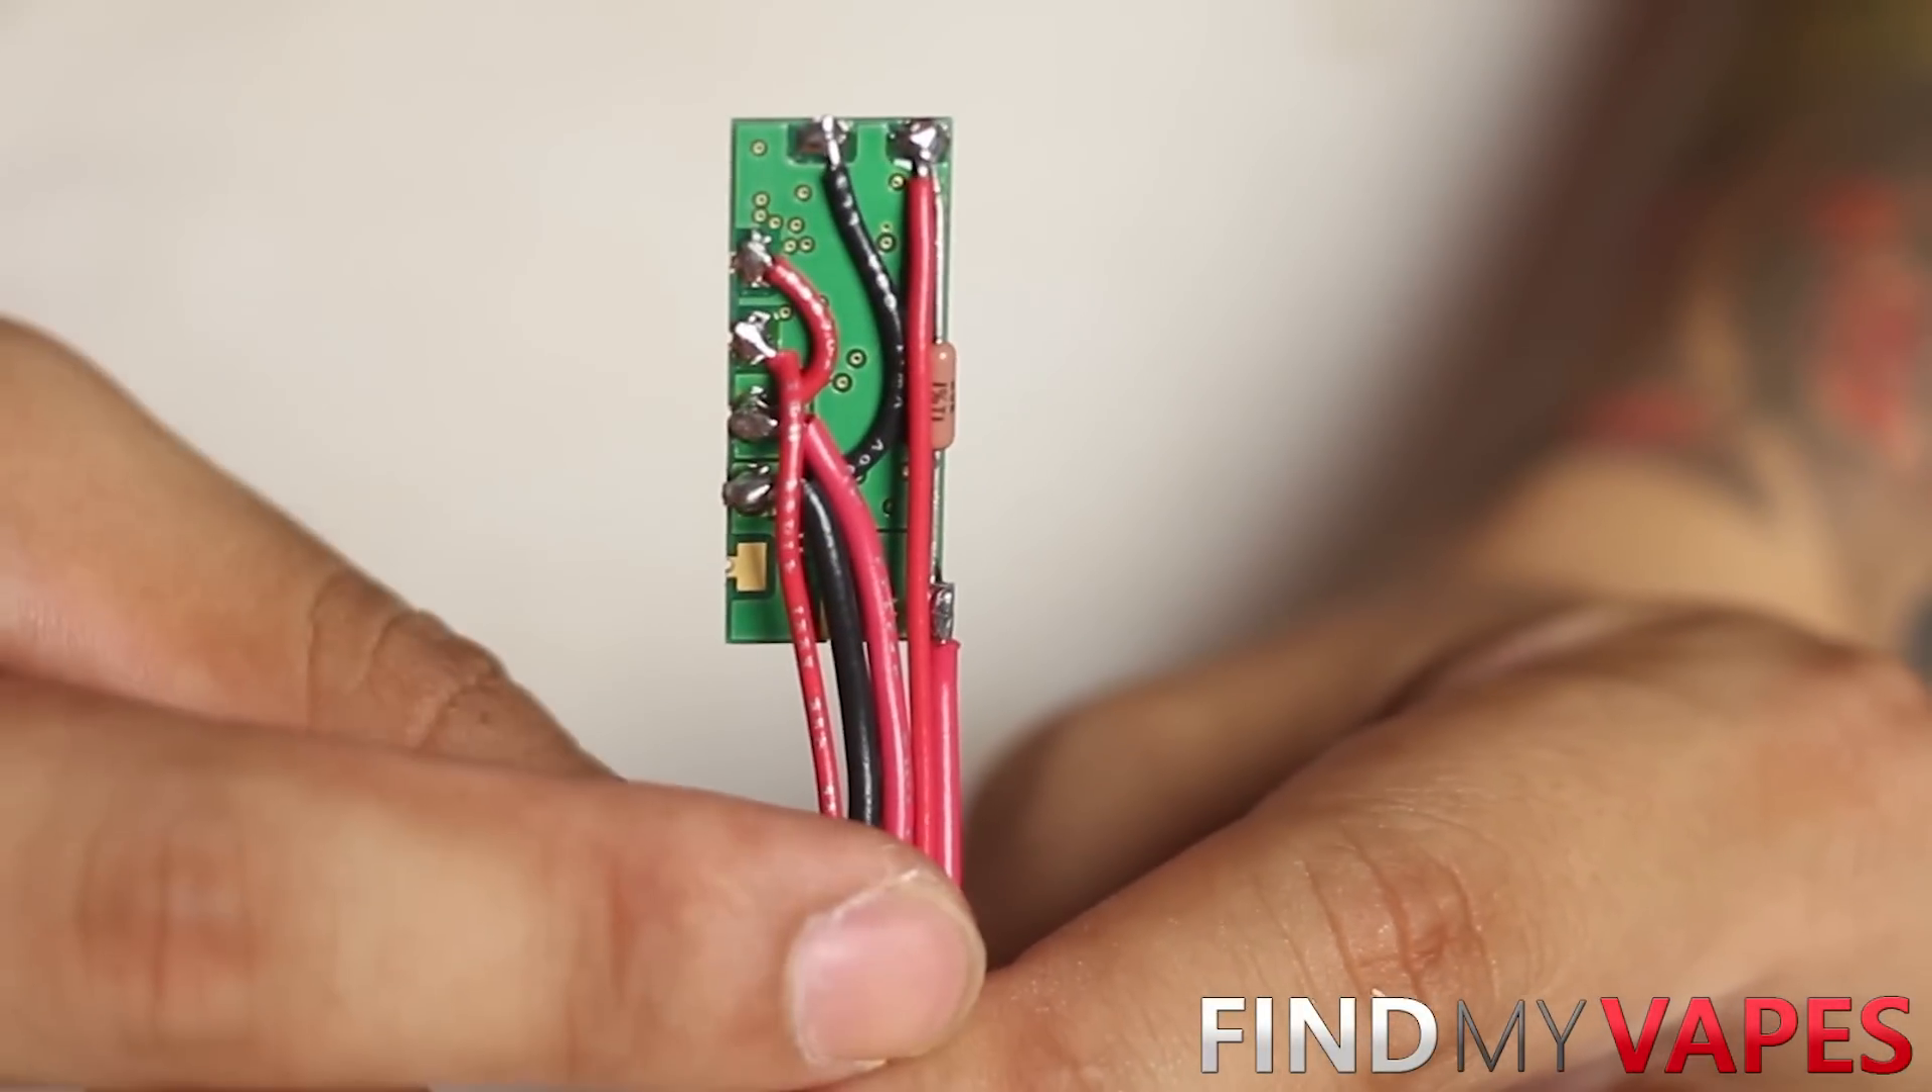So now we have all the wires soldered correctly. And as you can see, everything looks nice and clean.